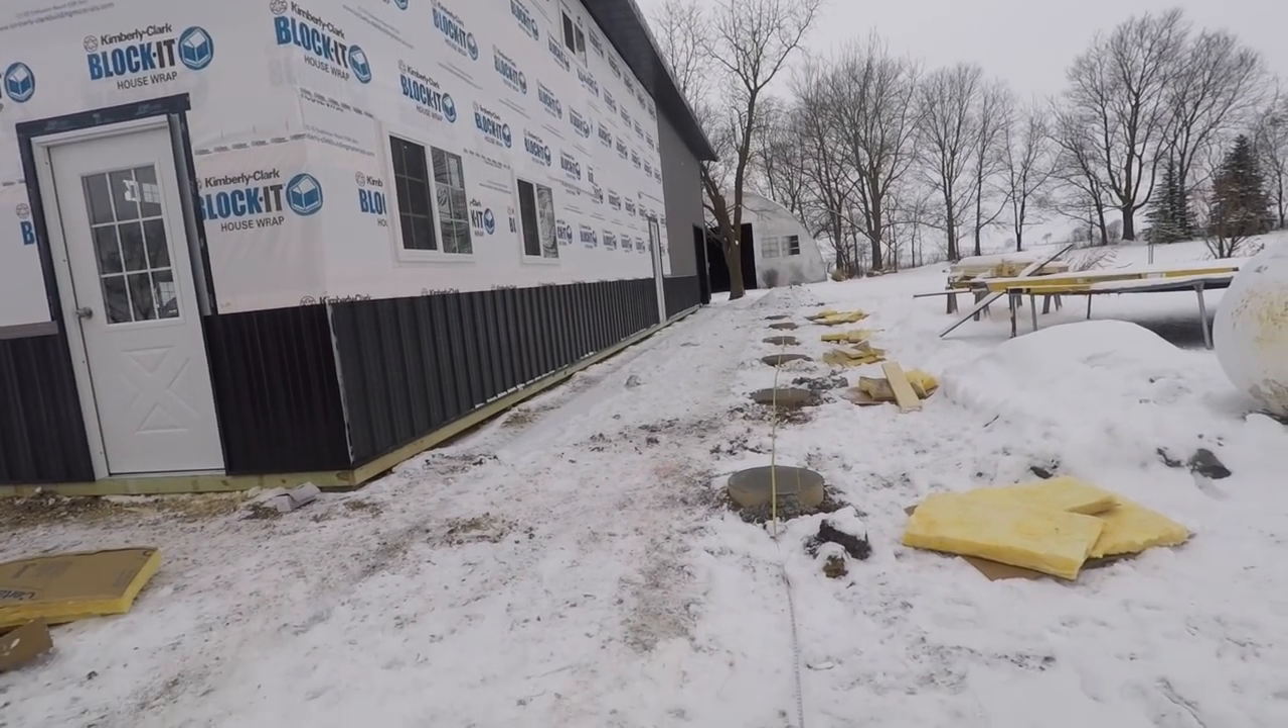We've got all of our piers done those have all been poured a couple days ago.